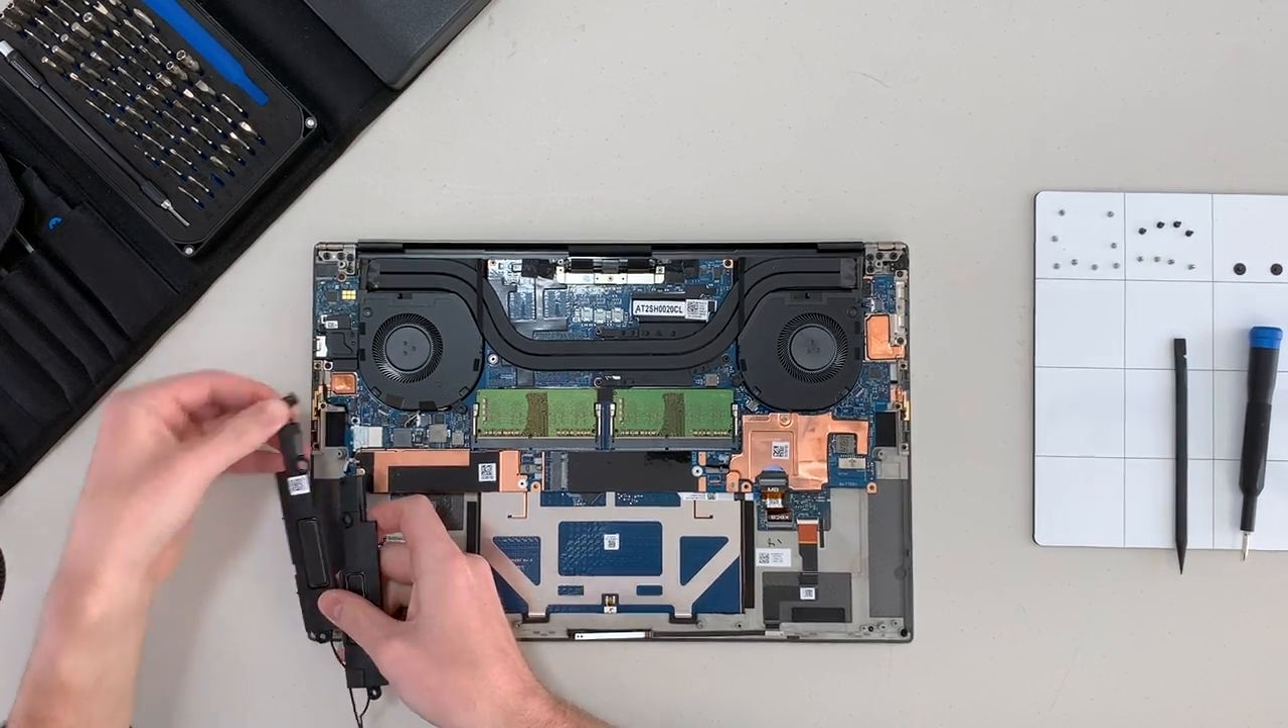There we go. Speakers are out.